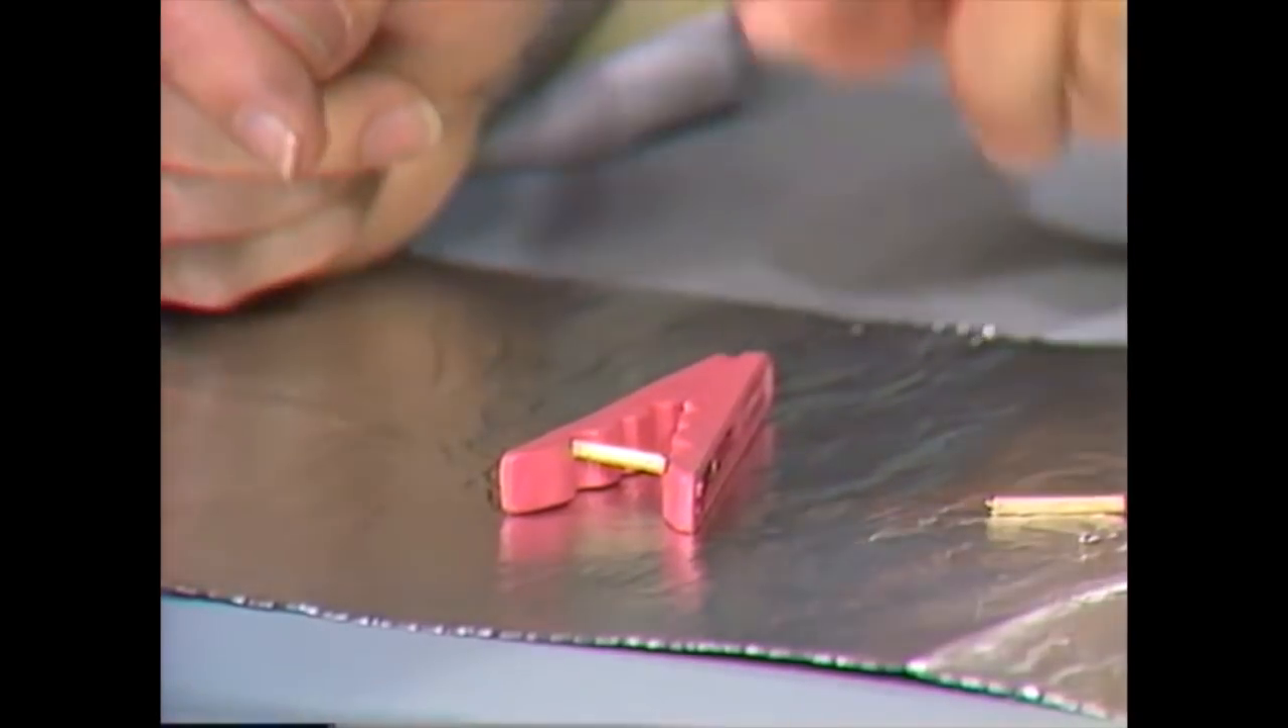Hold the jaws open, and then carefully wedge that little piece of matchstick between the jaws. There we are, and it's set.